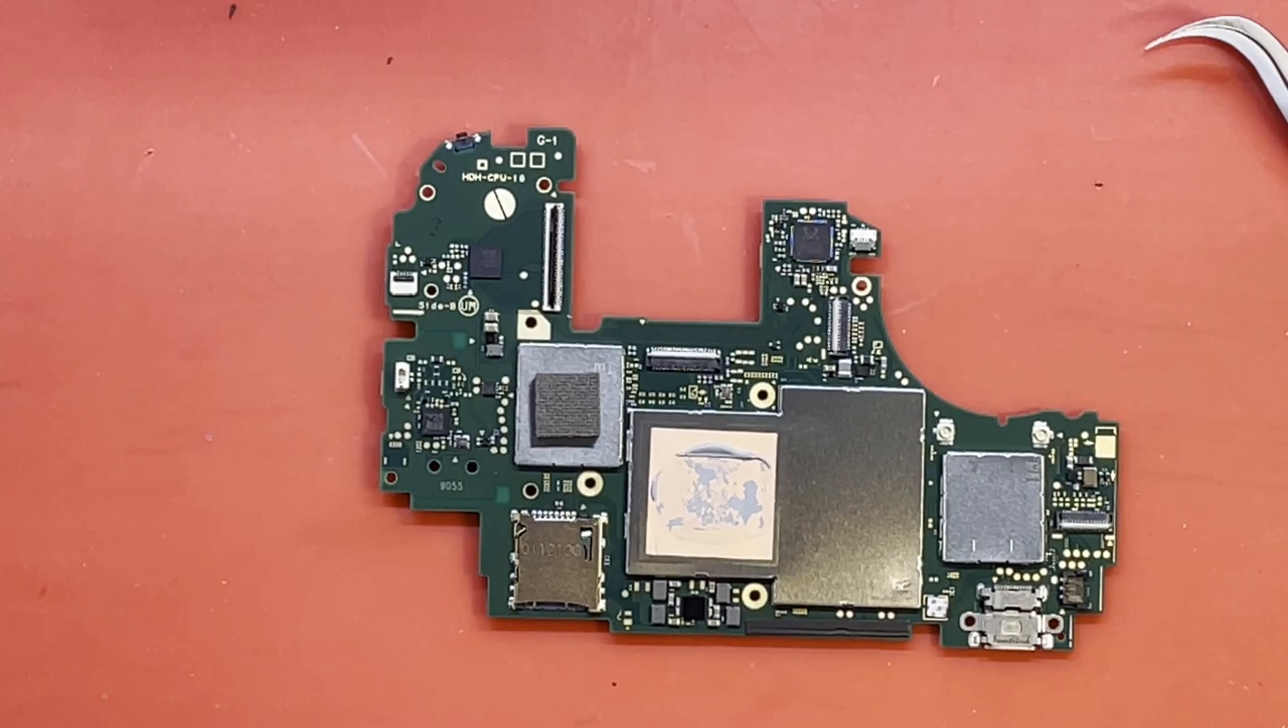All right, so we've got the board all out.